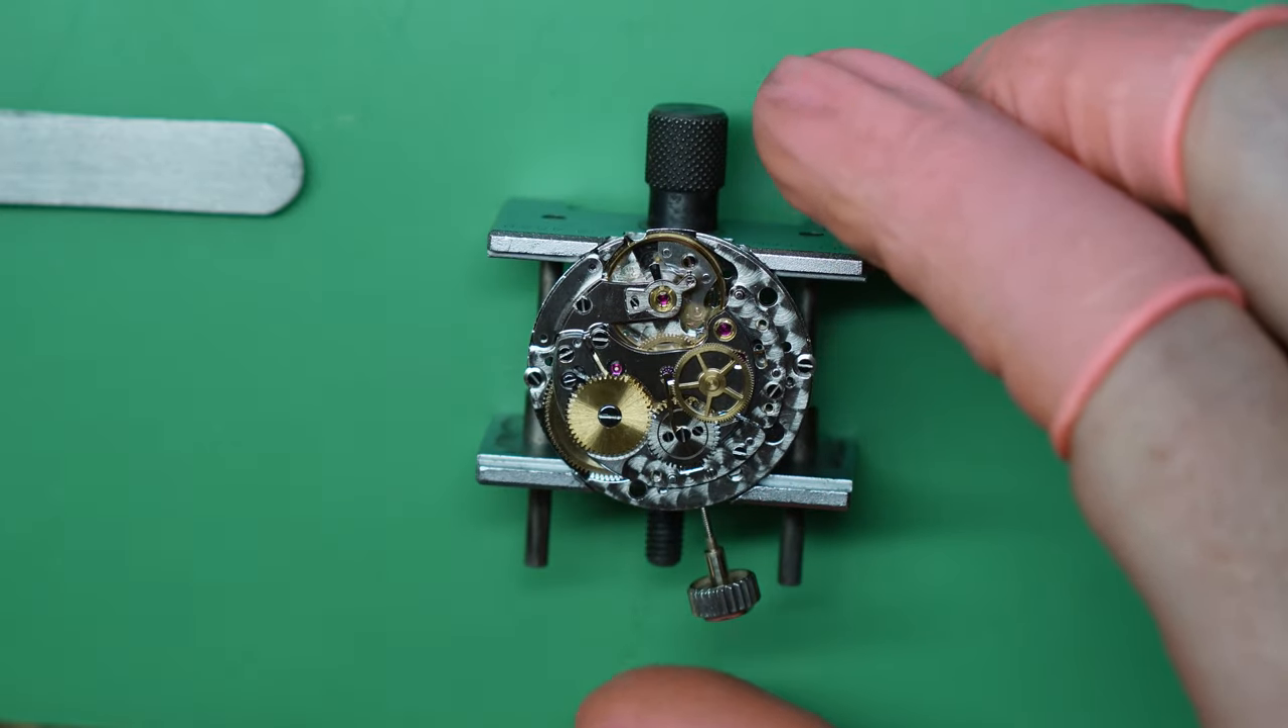So as you can see i've just put the stem and crown in.